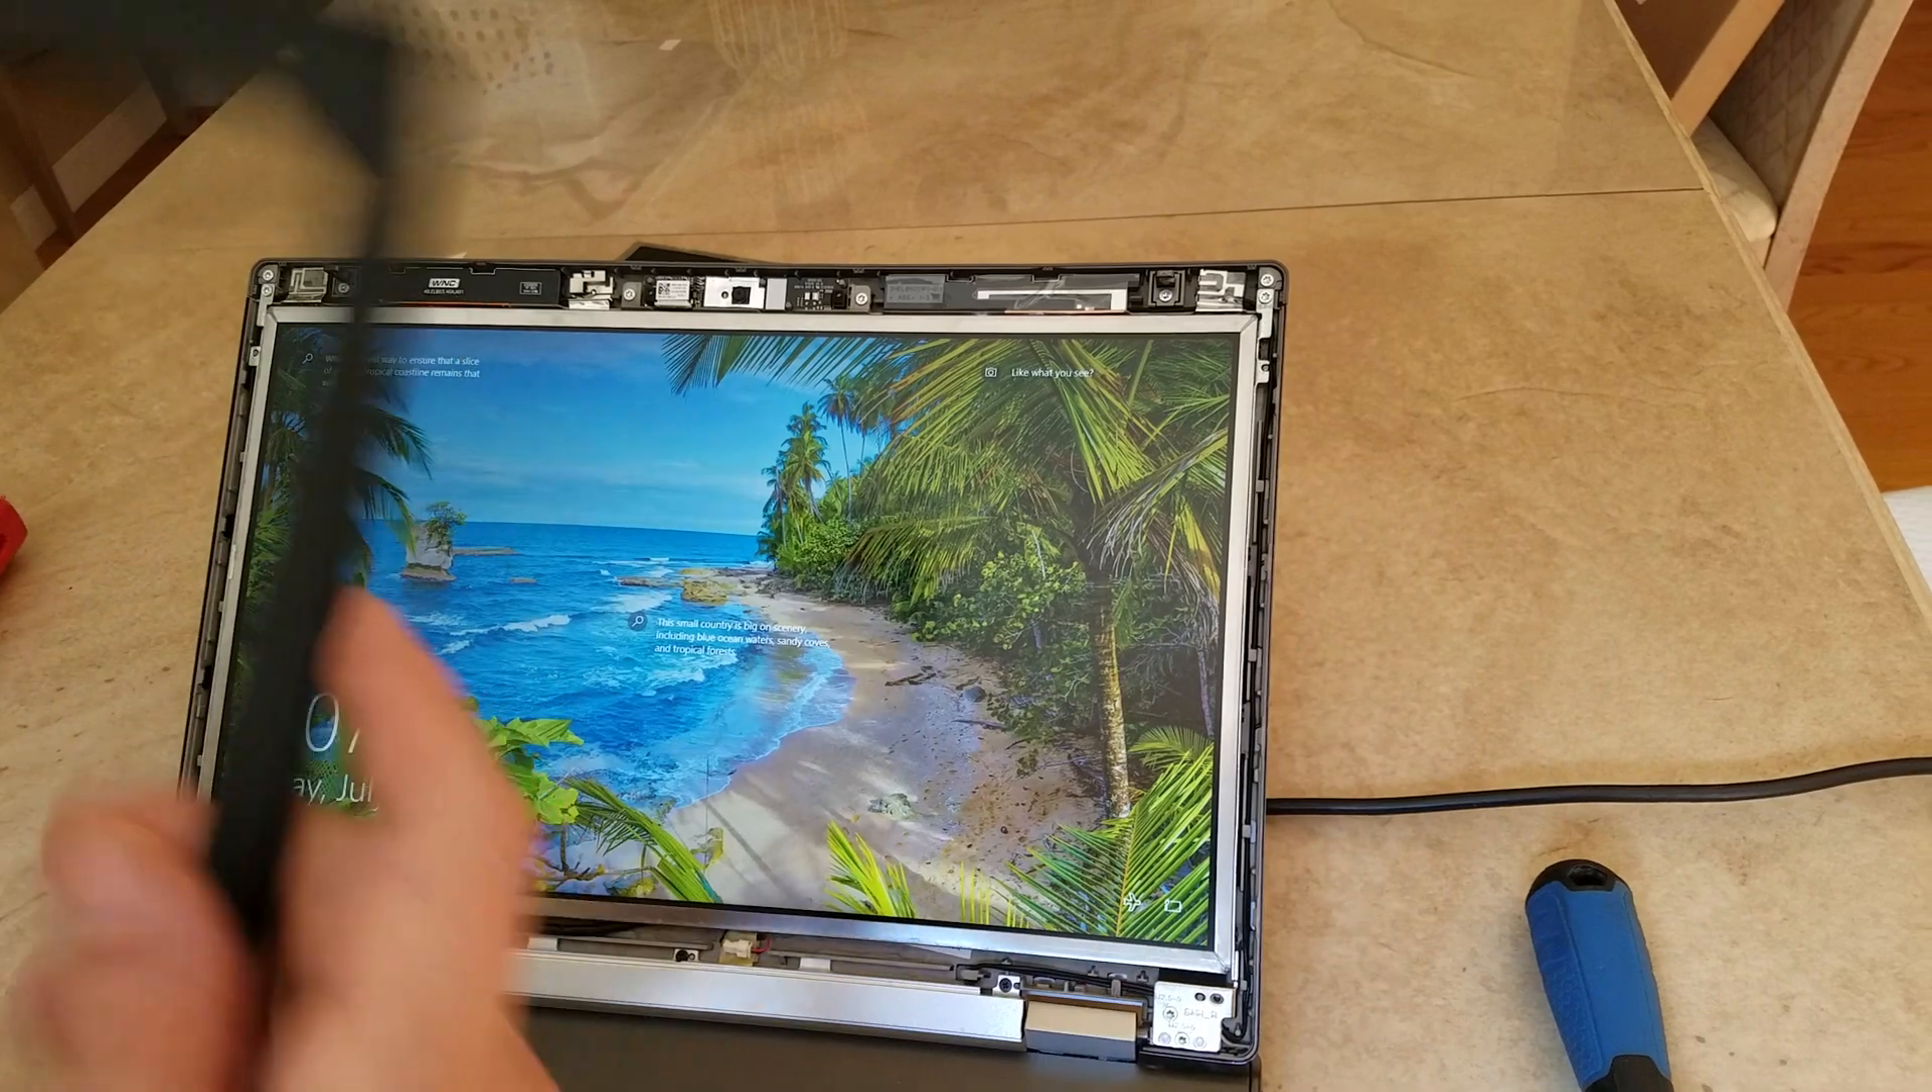There's a beautiful new screen. And all you have left at this point is the bezel back on.